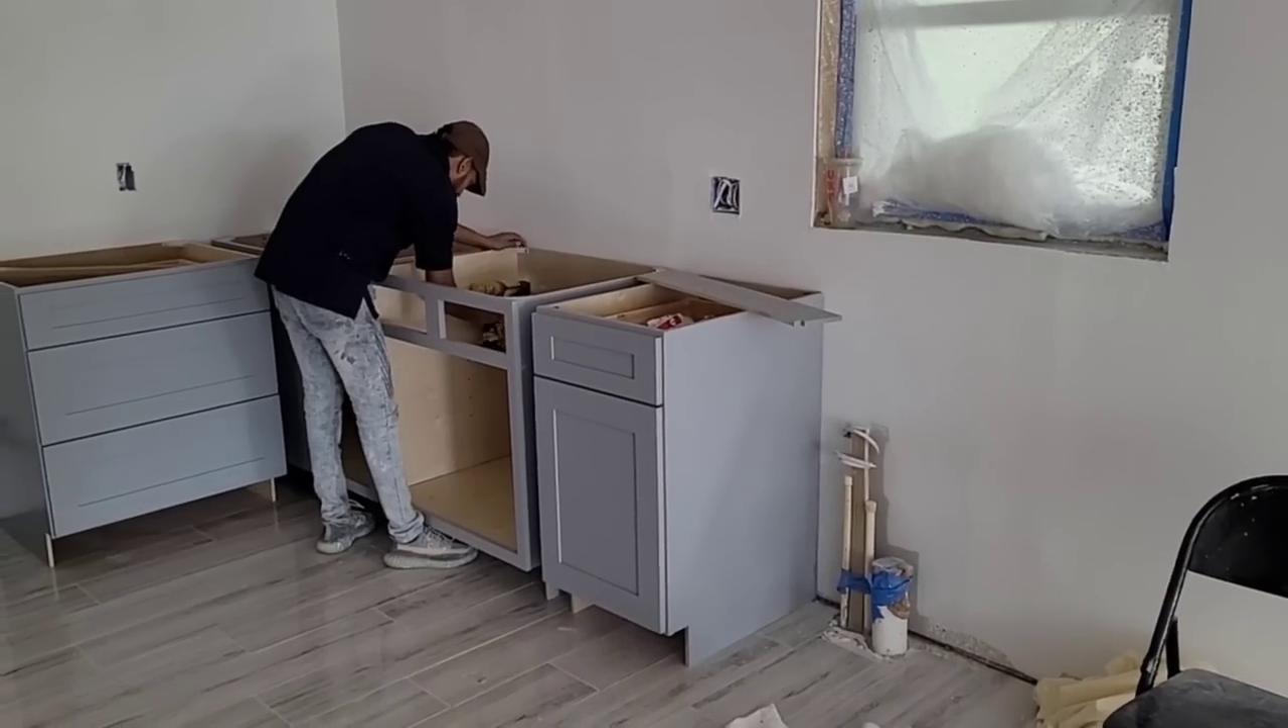Most of the cabinets are assembled now.